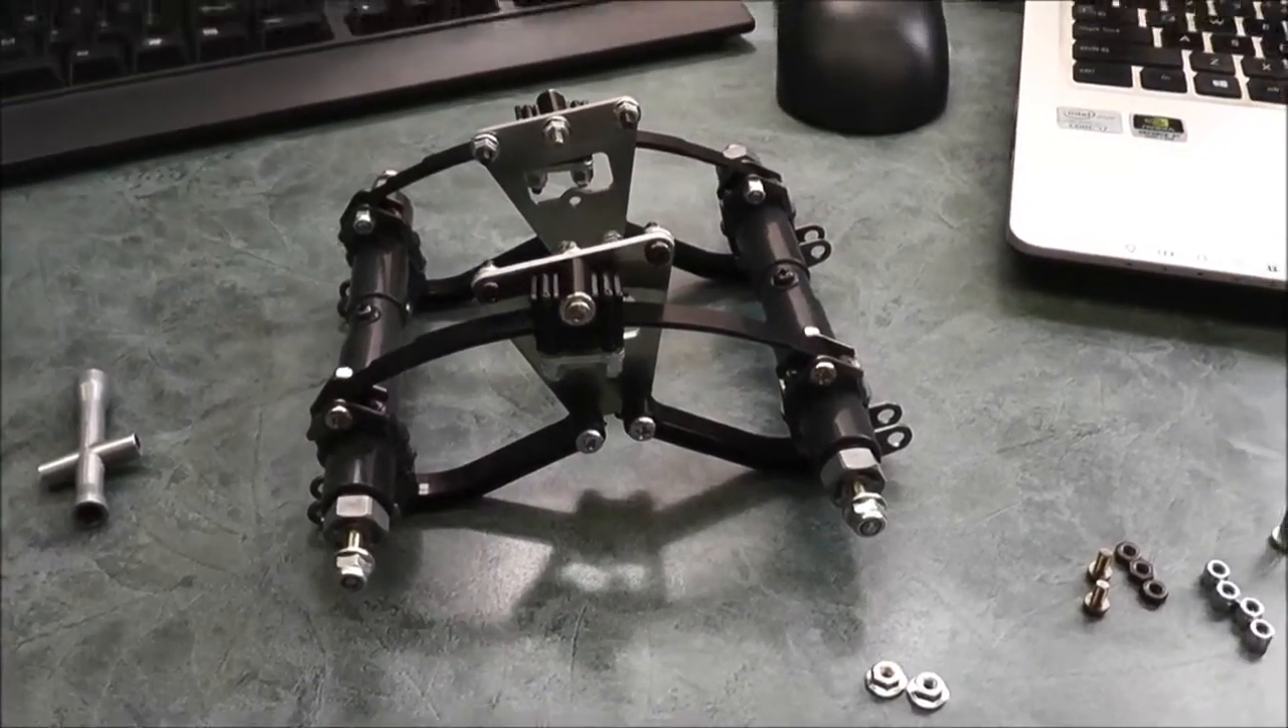All righty suspension is mocked up and you can see here I have all the screws in just so you can see where they are when it's up on the on the truck.